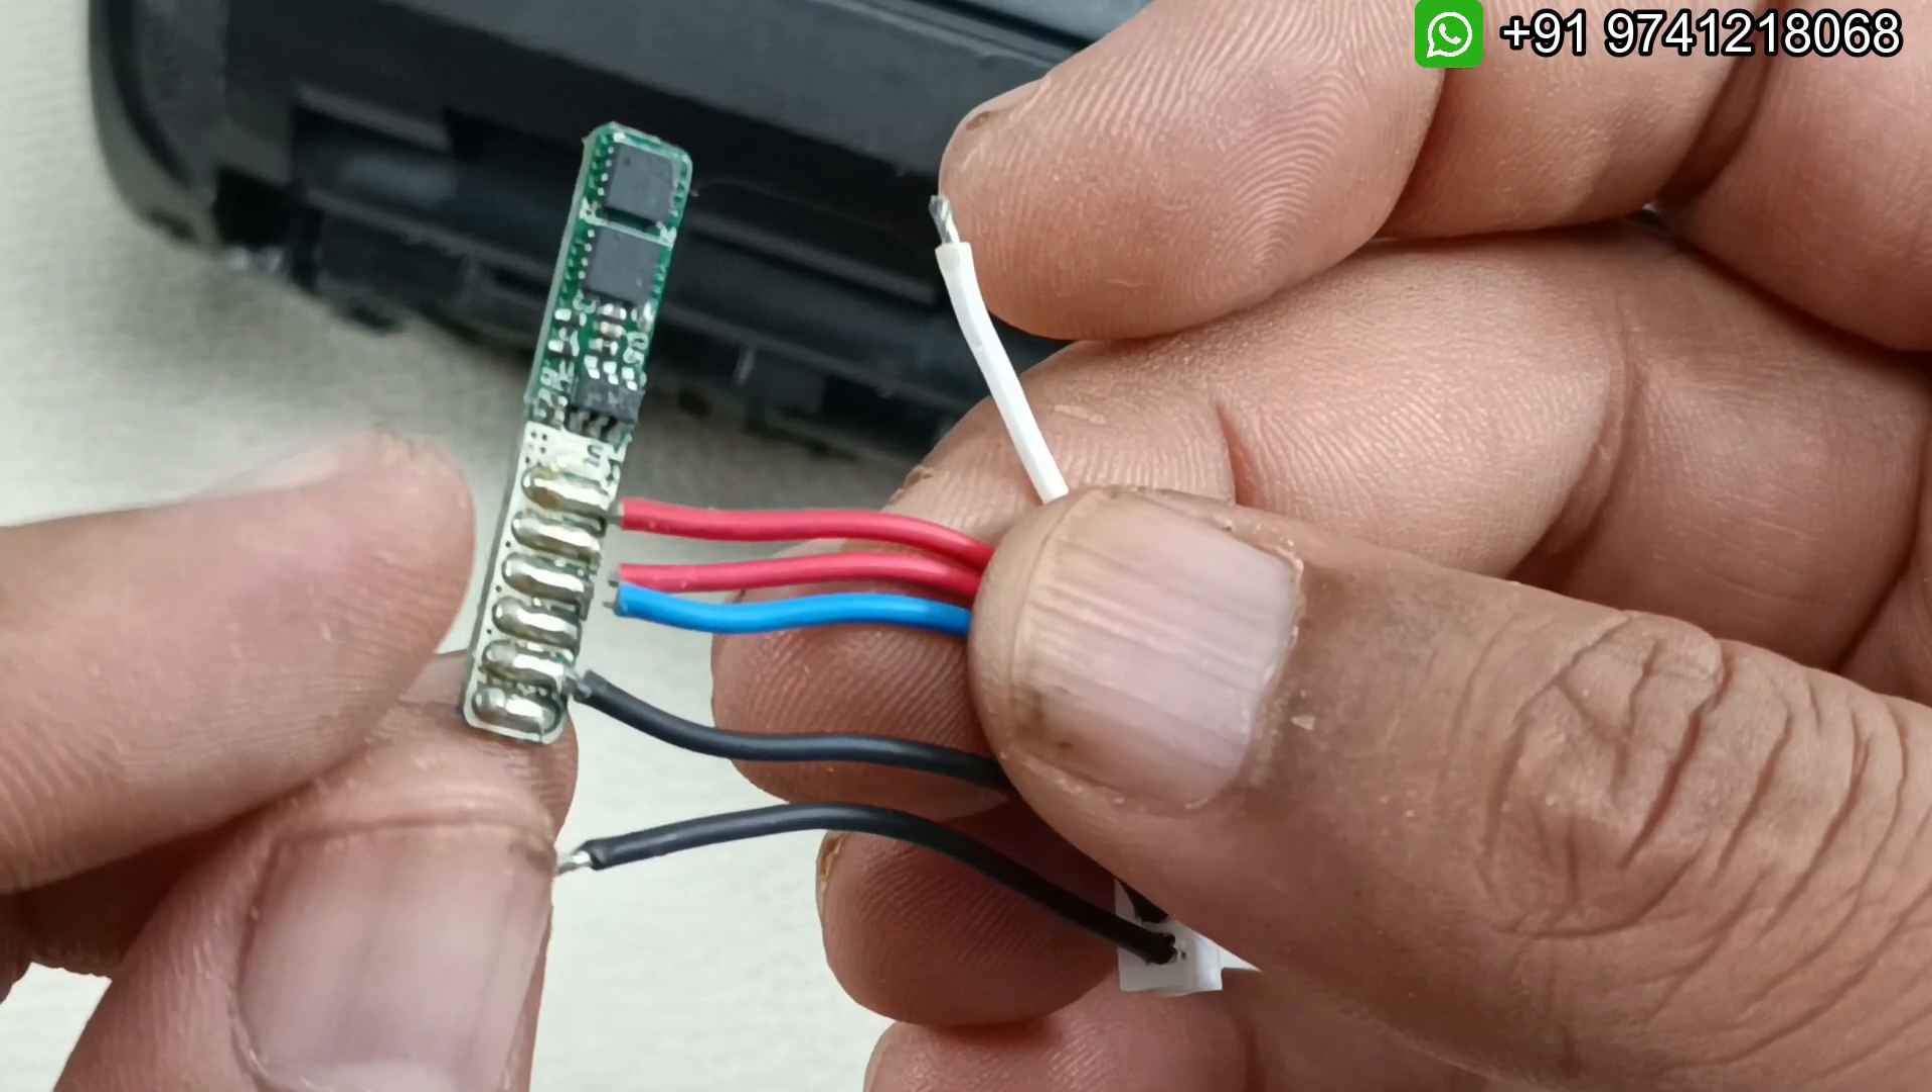All these four wires has been broken actually so i have to solder all this.